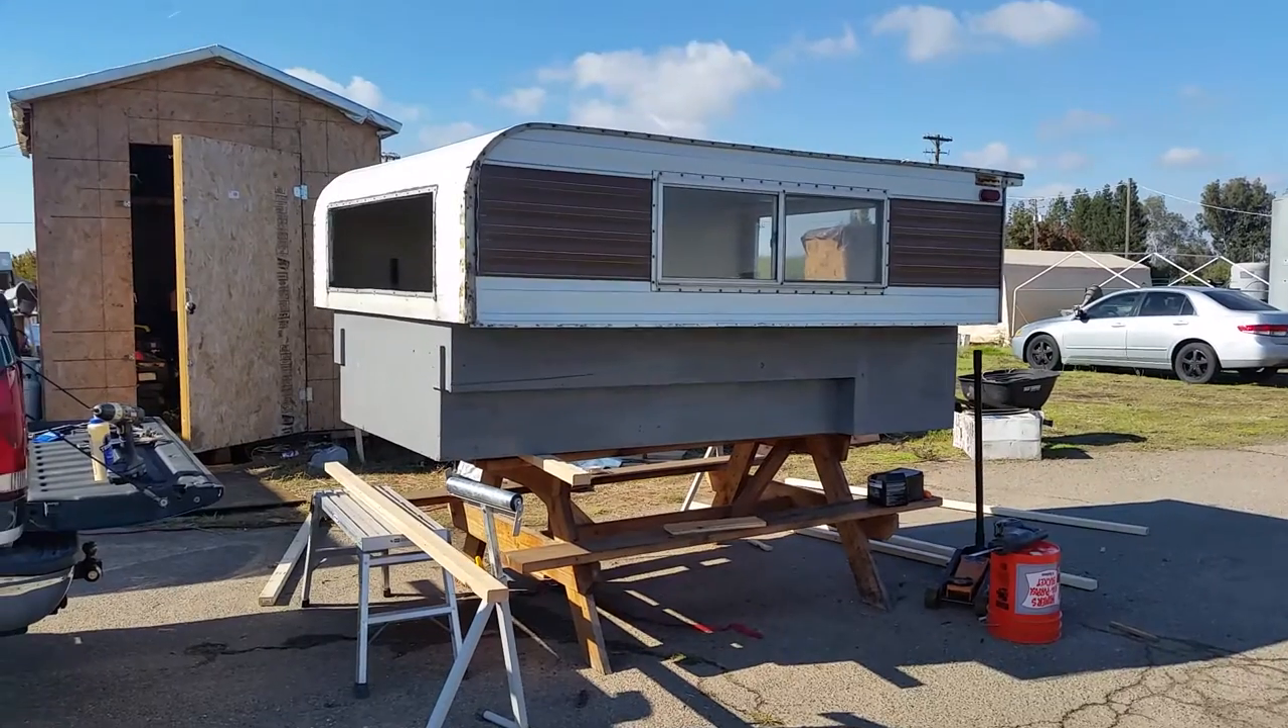I was able to get the top portion of the shell fitted to the slide -in frame.